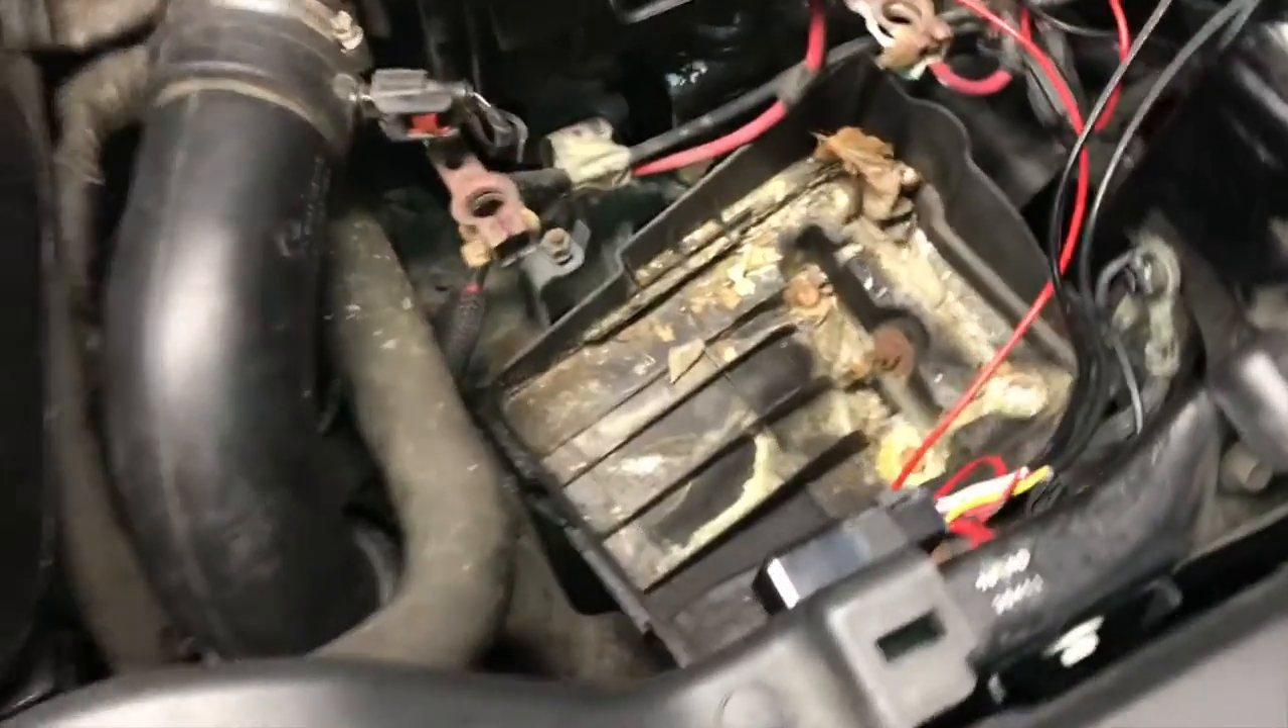All right, so everything's back together except for the battery.